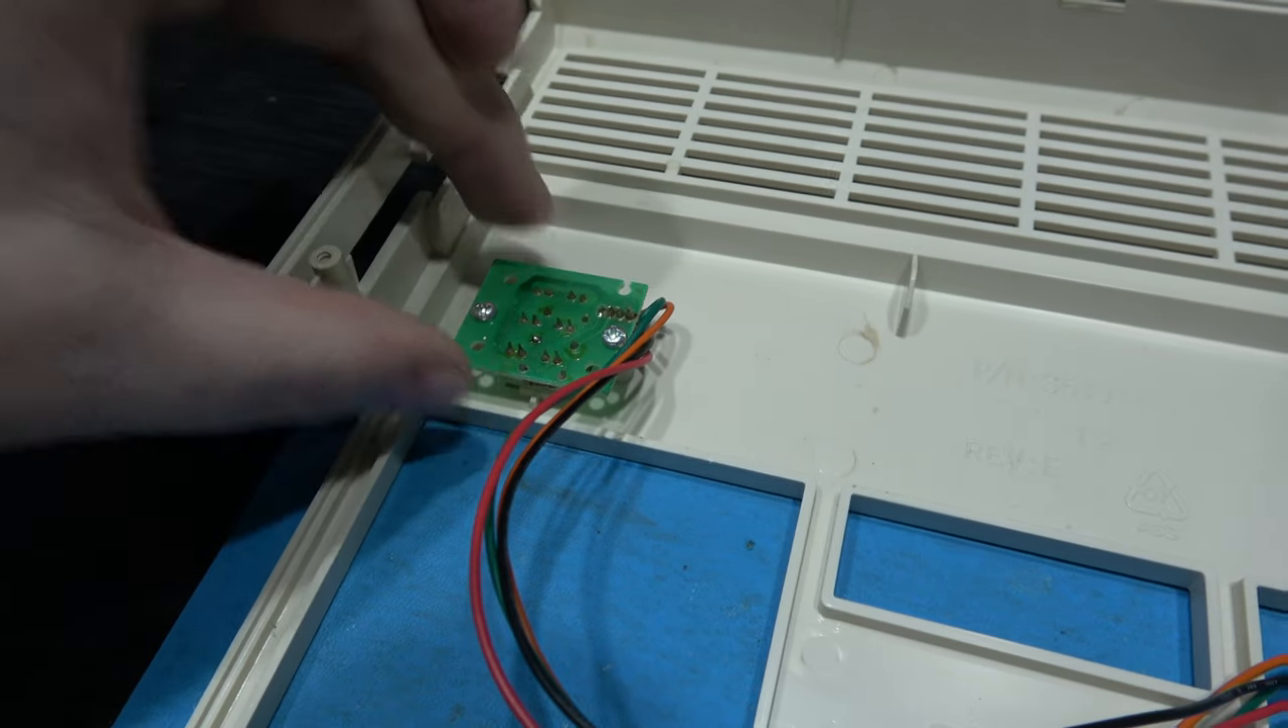Now there's just one thing I need to remove off the top of the case and it's the power floppy drive and hard drive LED PCB.